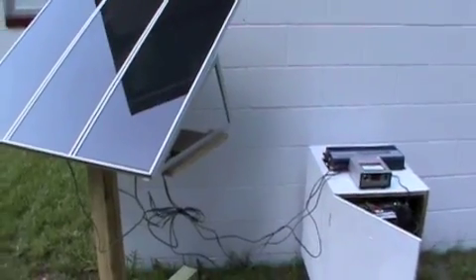Listen, I finally got my solar panels set up, and they are on the back of my house.